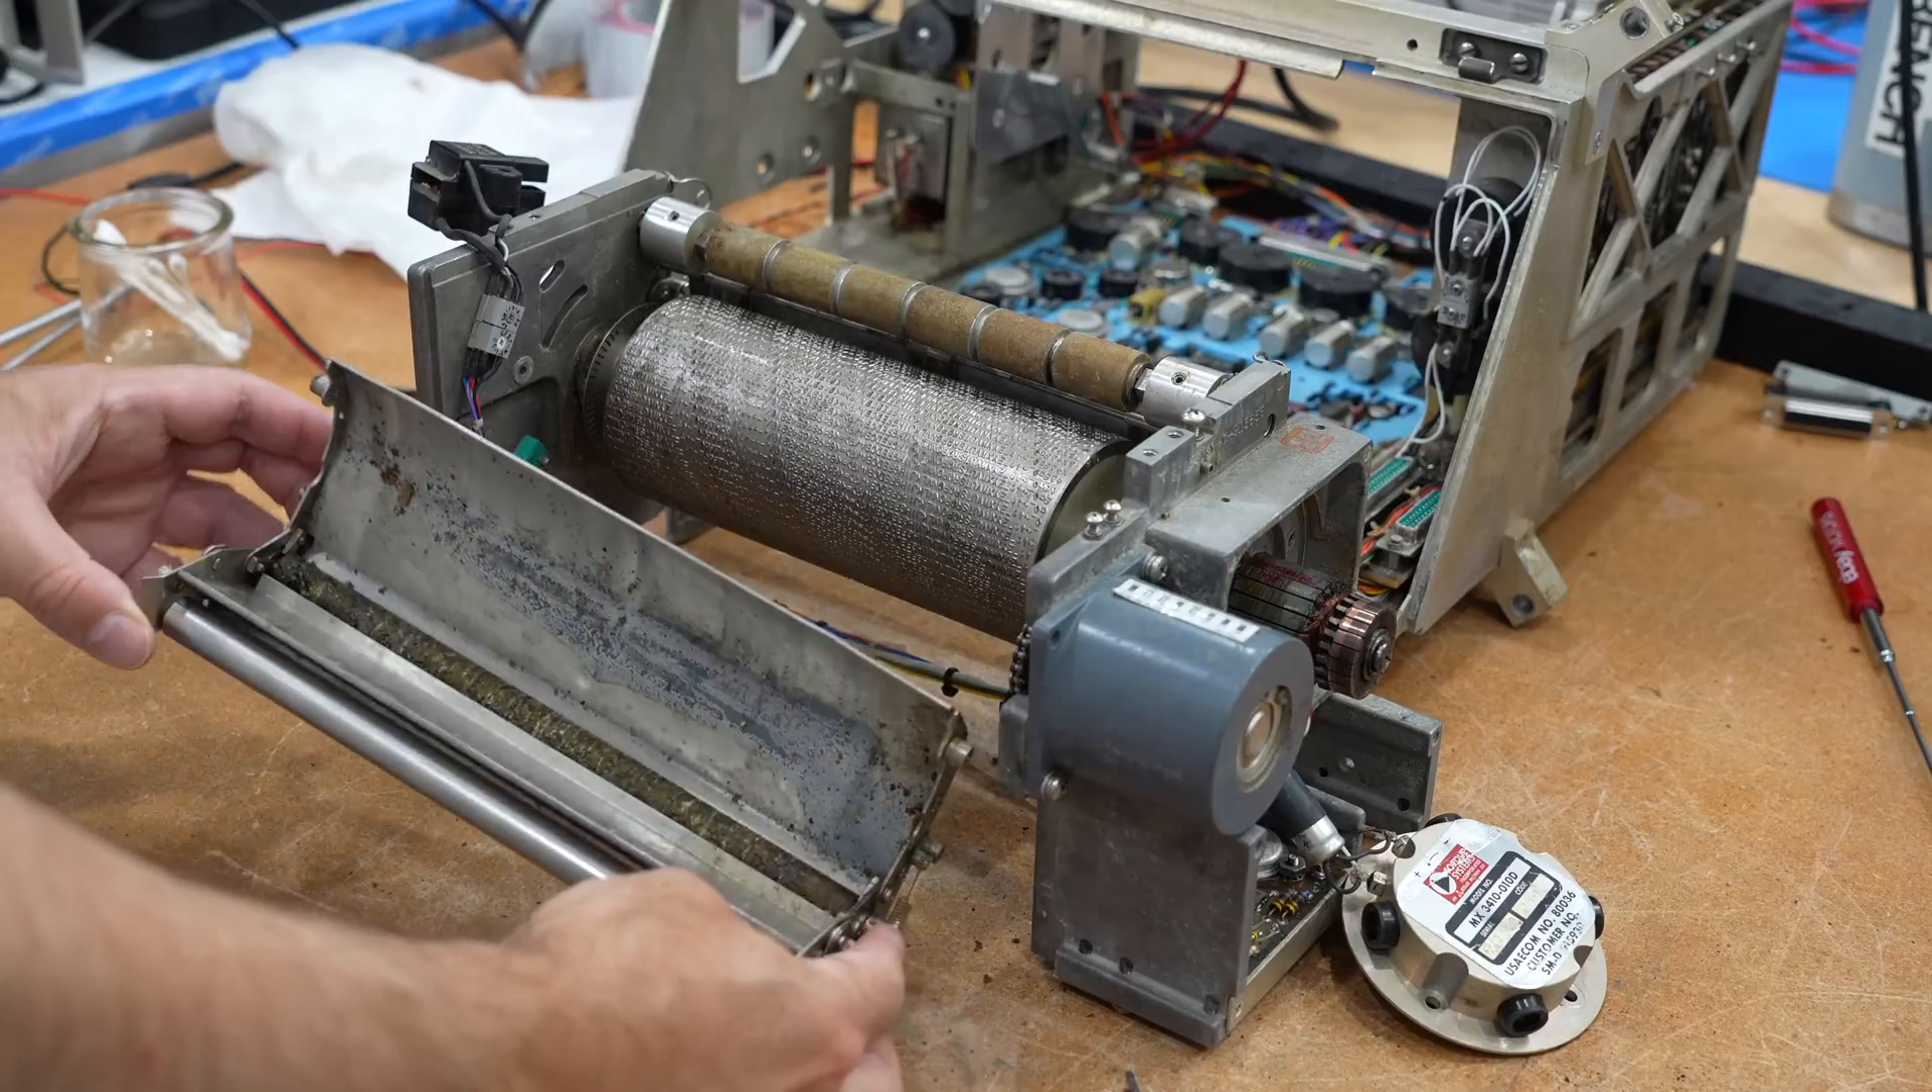So I have progressed in my disassembly, and finally I was able to get this assembly out, which has our big bad roller in it.